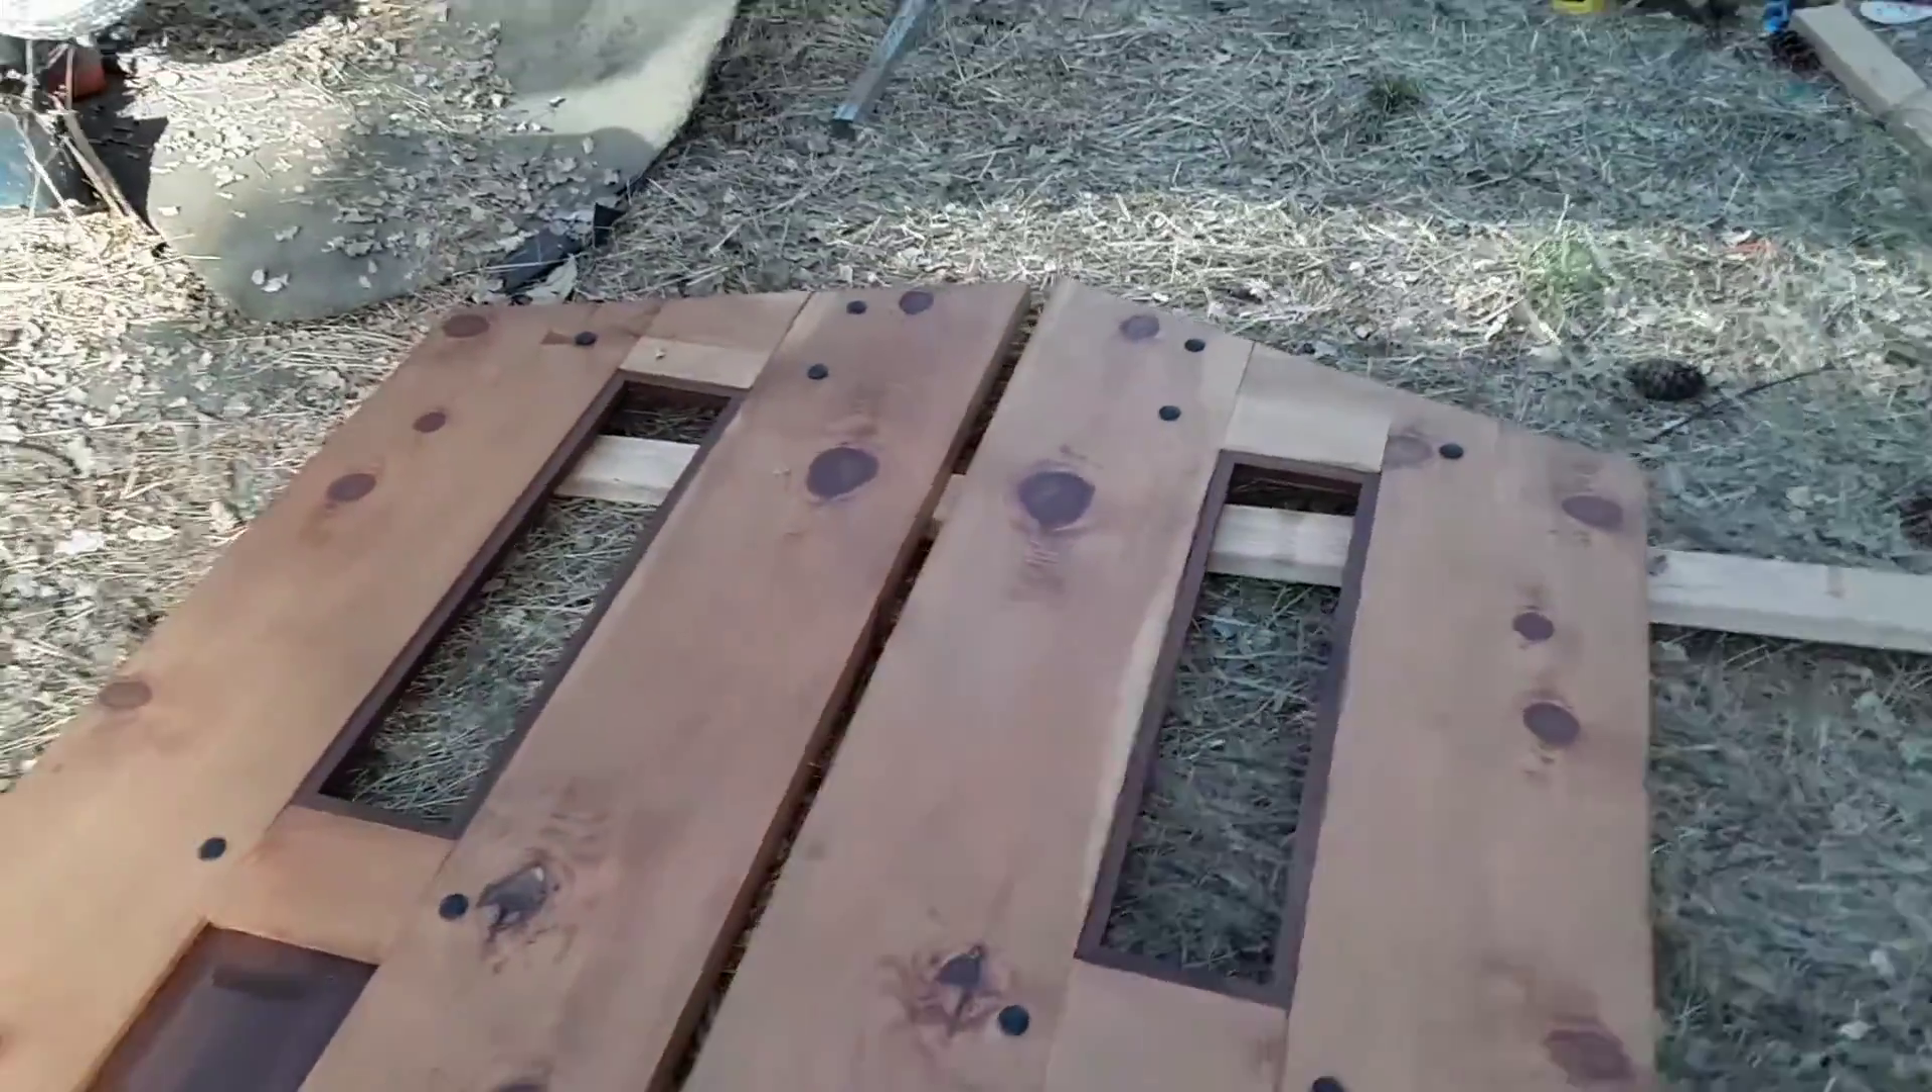The door is pretty much kind of done I gotta put the glass in still.